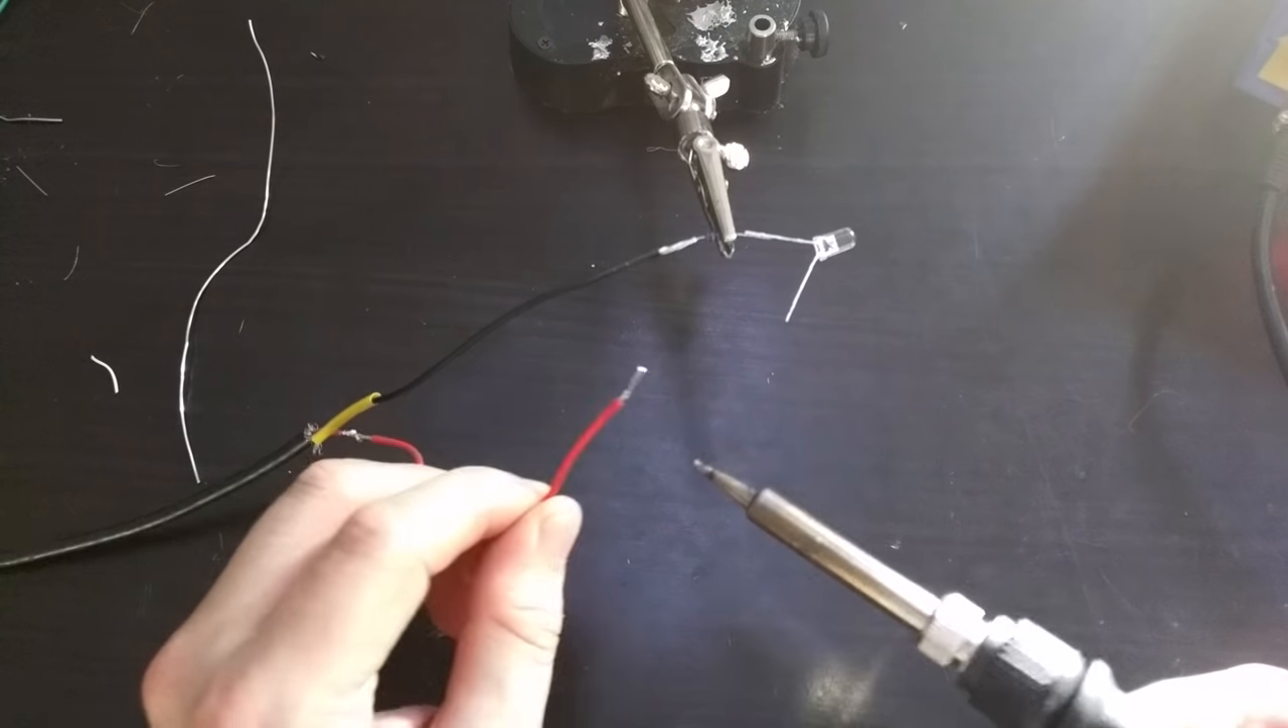And the only thing that's left now is to join the positive wire coming from the USB cable to the positive side of the LED.